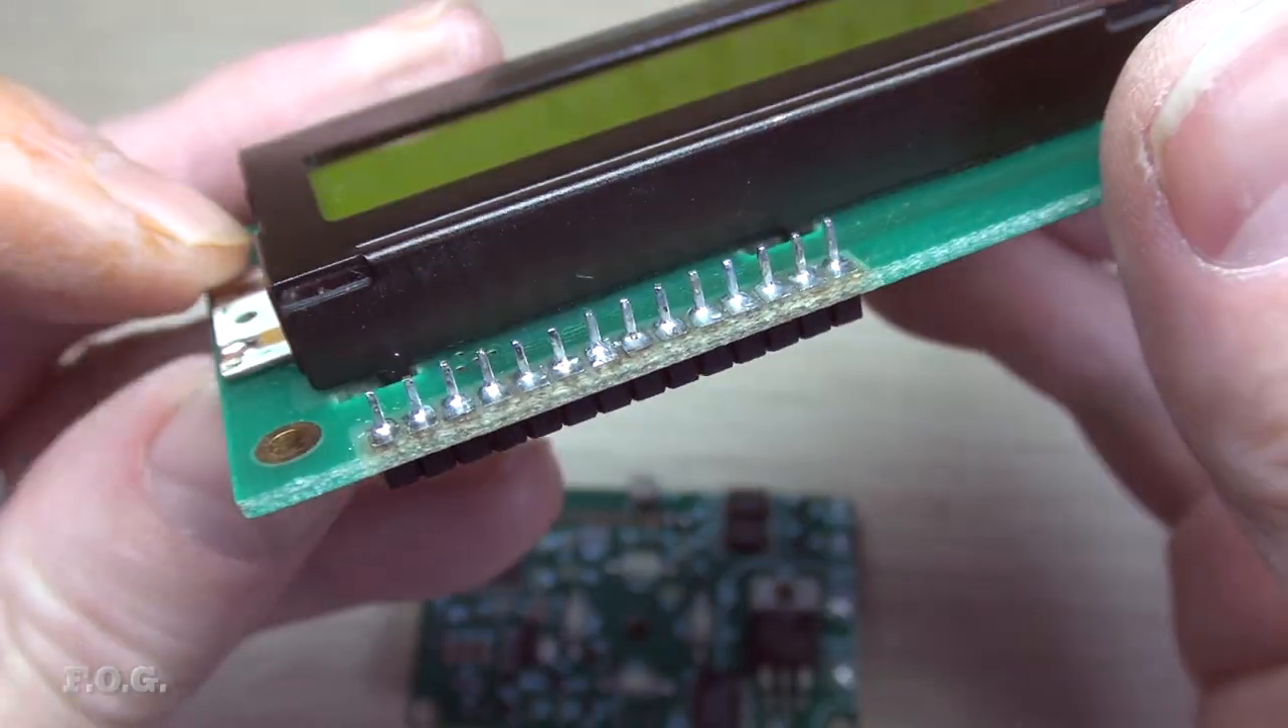You can see I've soldered a modified pin header to the LCD display so all I need to do now is solder the display to the PCB.